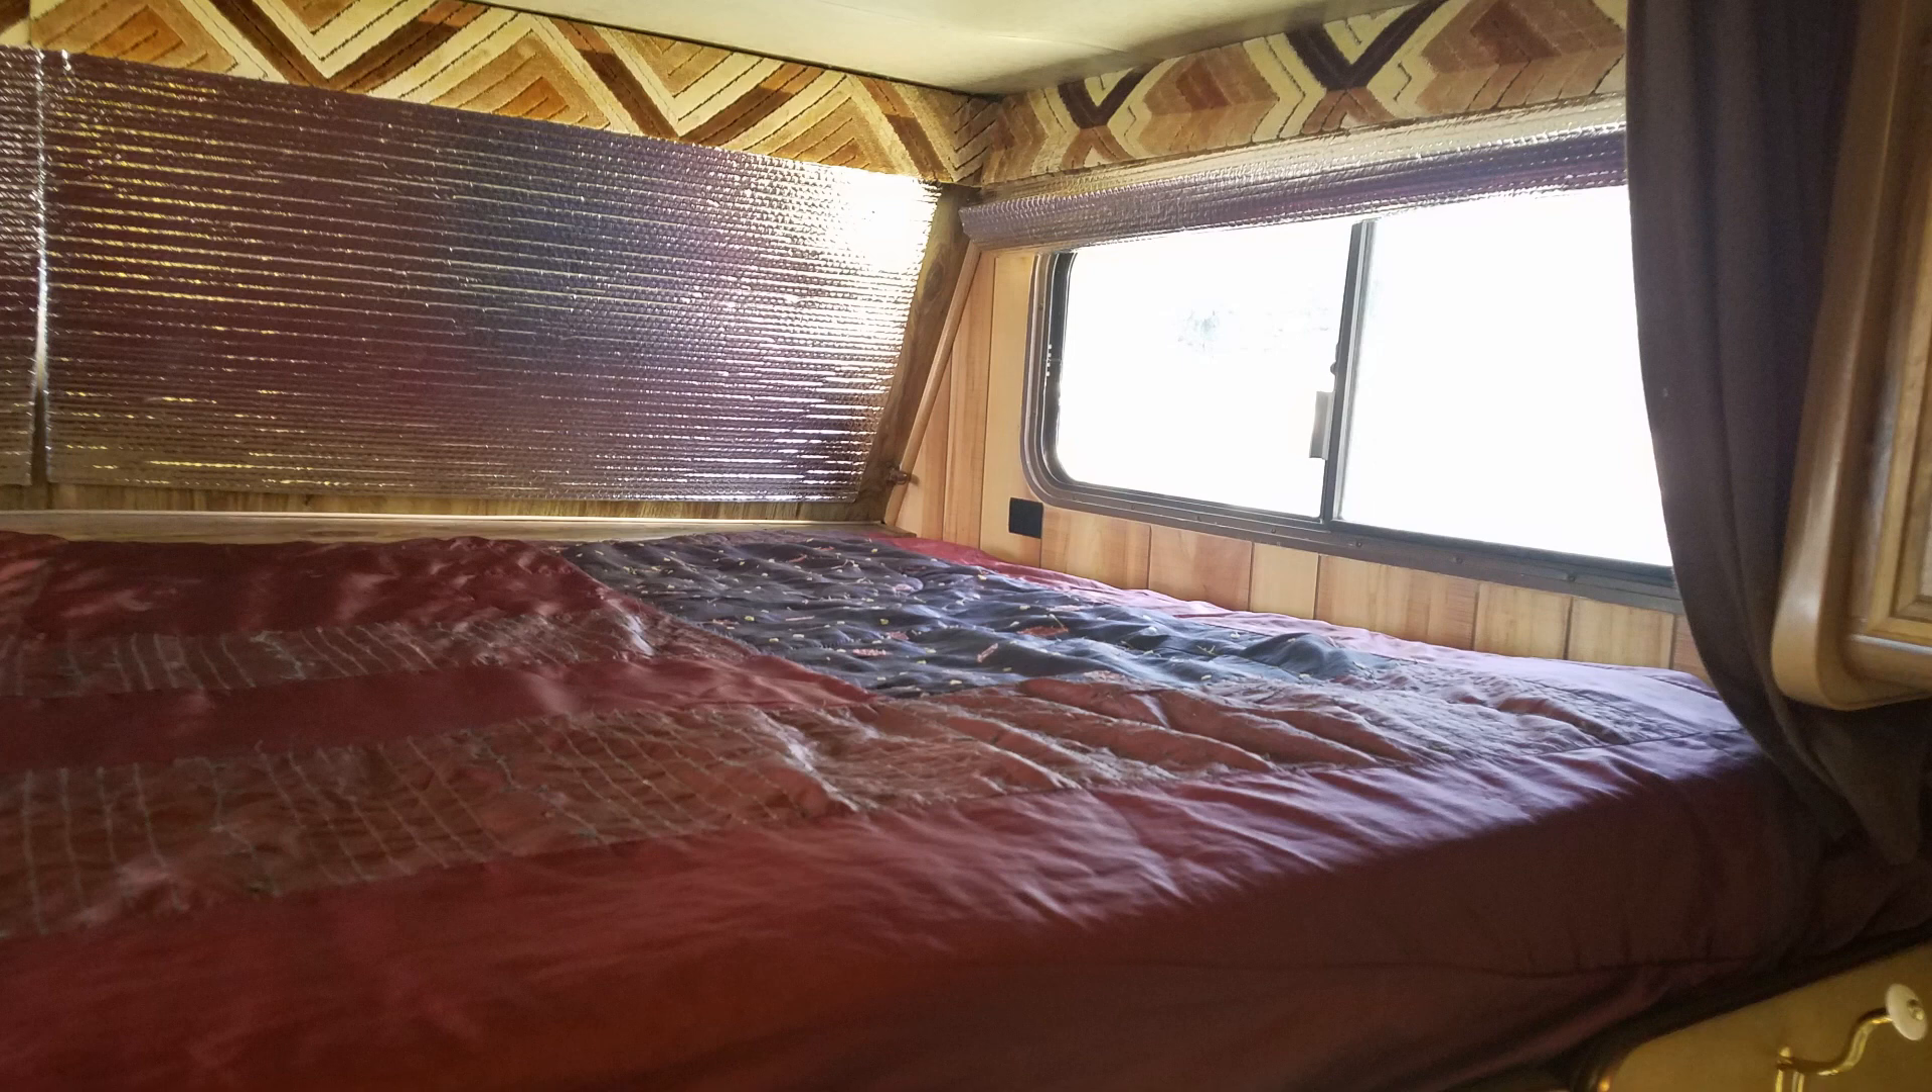Here's an end result with the bed back in place.